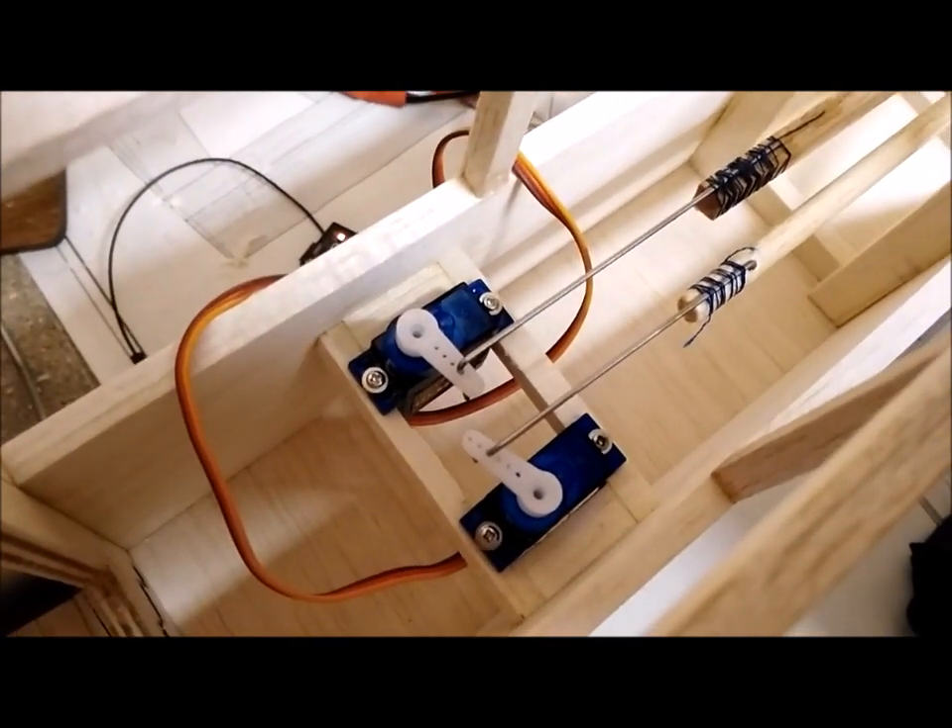Now I have both servos screwed in to the cross beams and I have inserted the push rods.